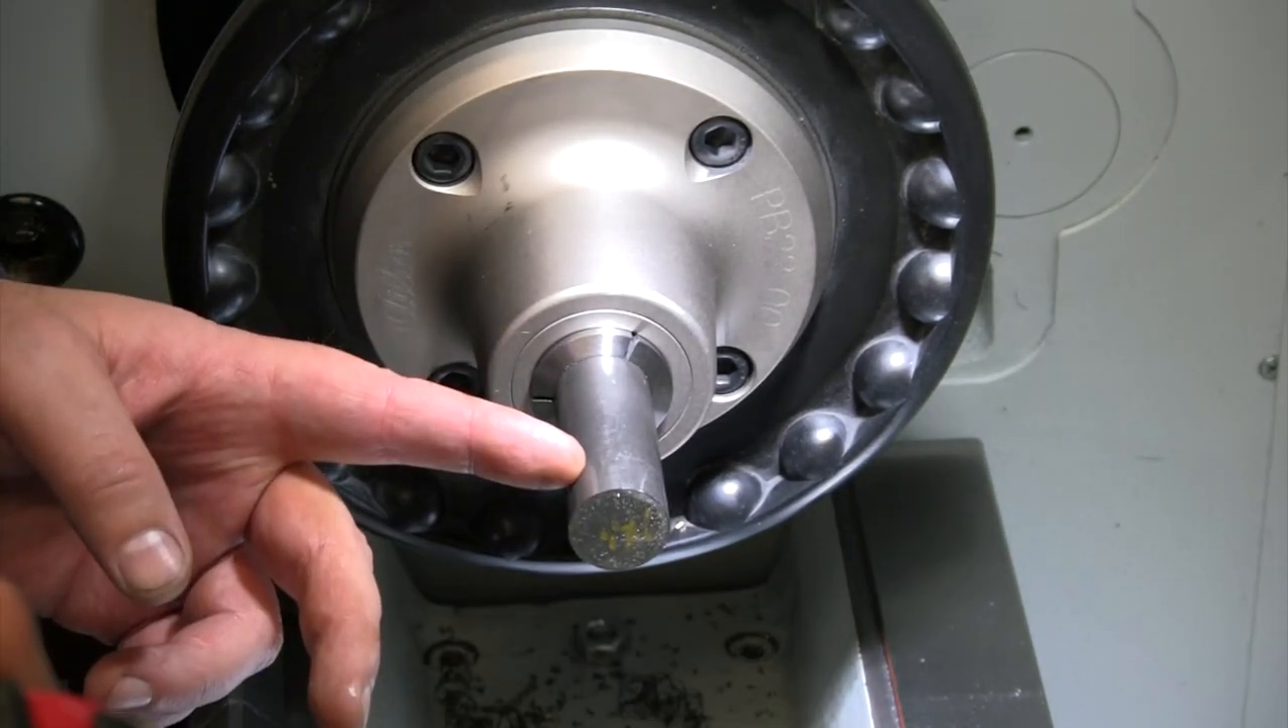All right, we've got our piece of stock loaded in there.